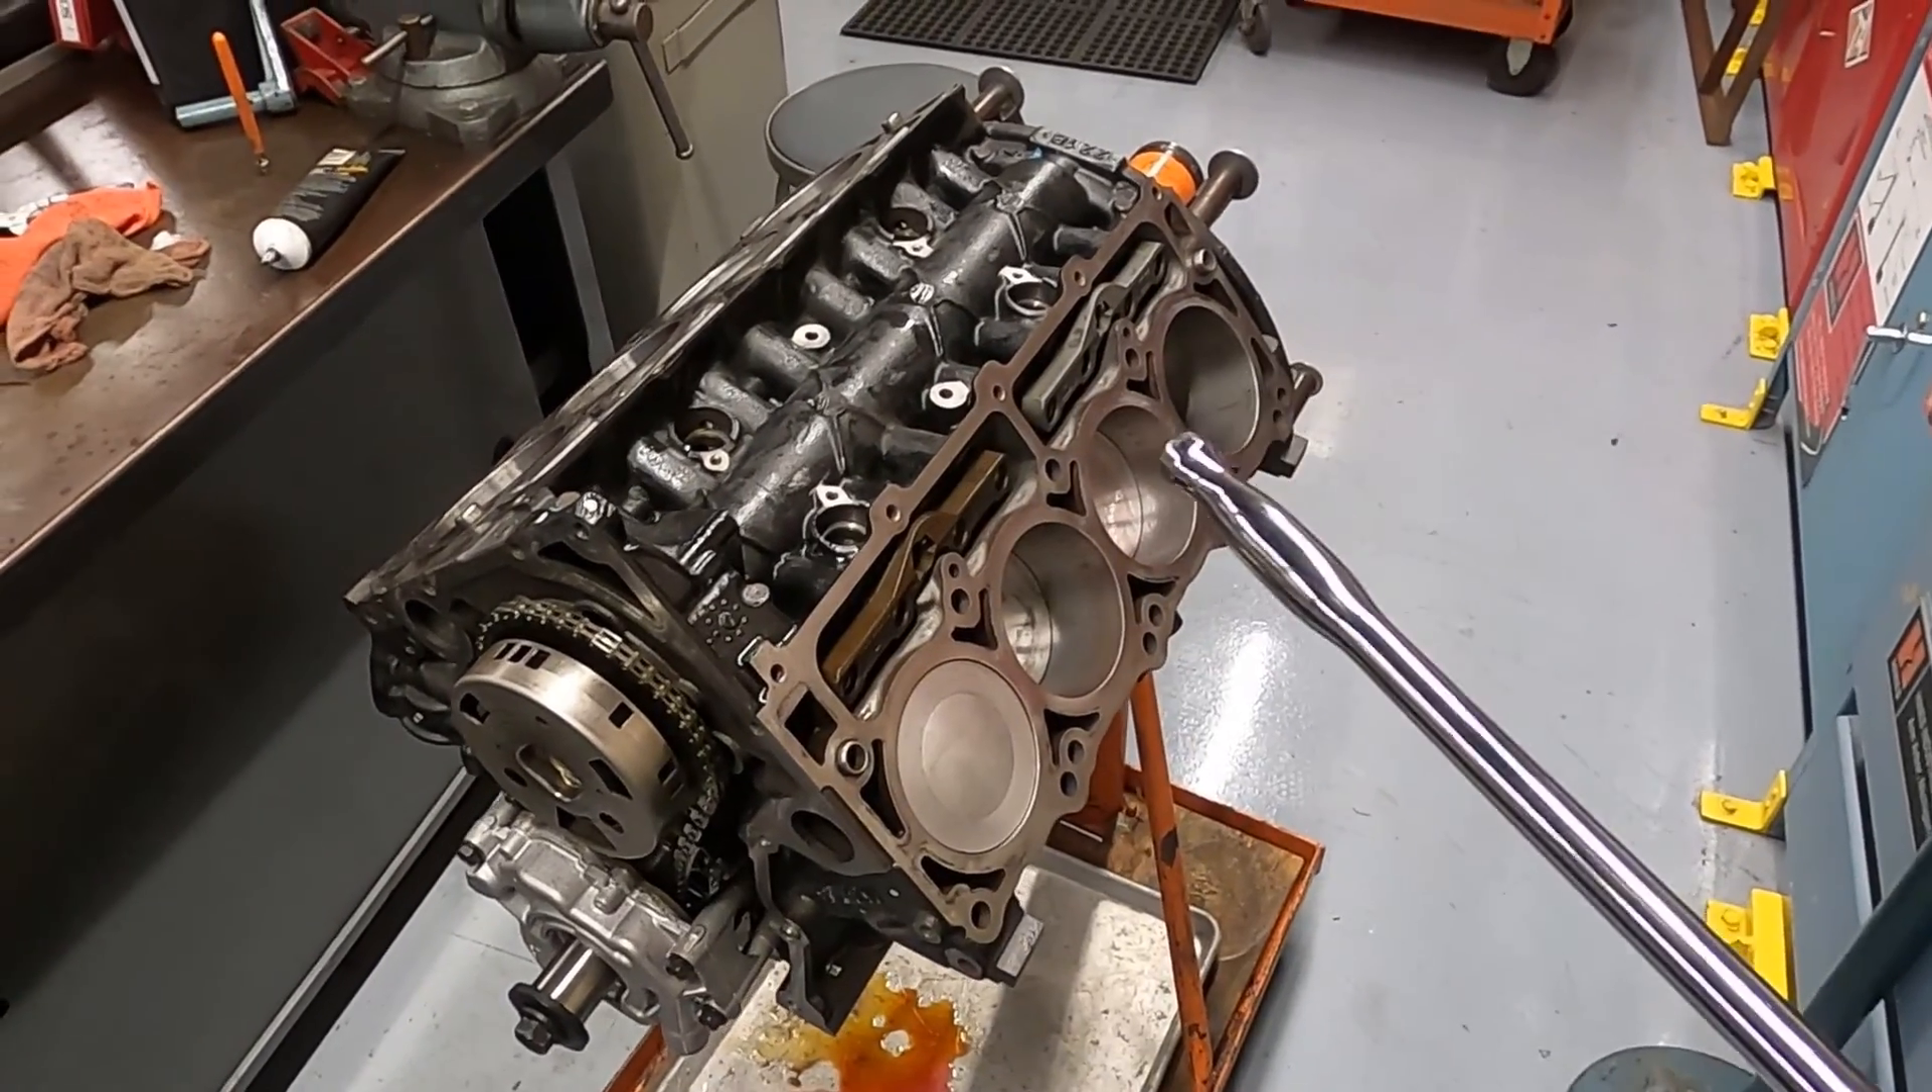But other than that everything is back together where it should be so we just got to get the covers and the cylinder head on this engine and then it's ready to rock and roll.